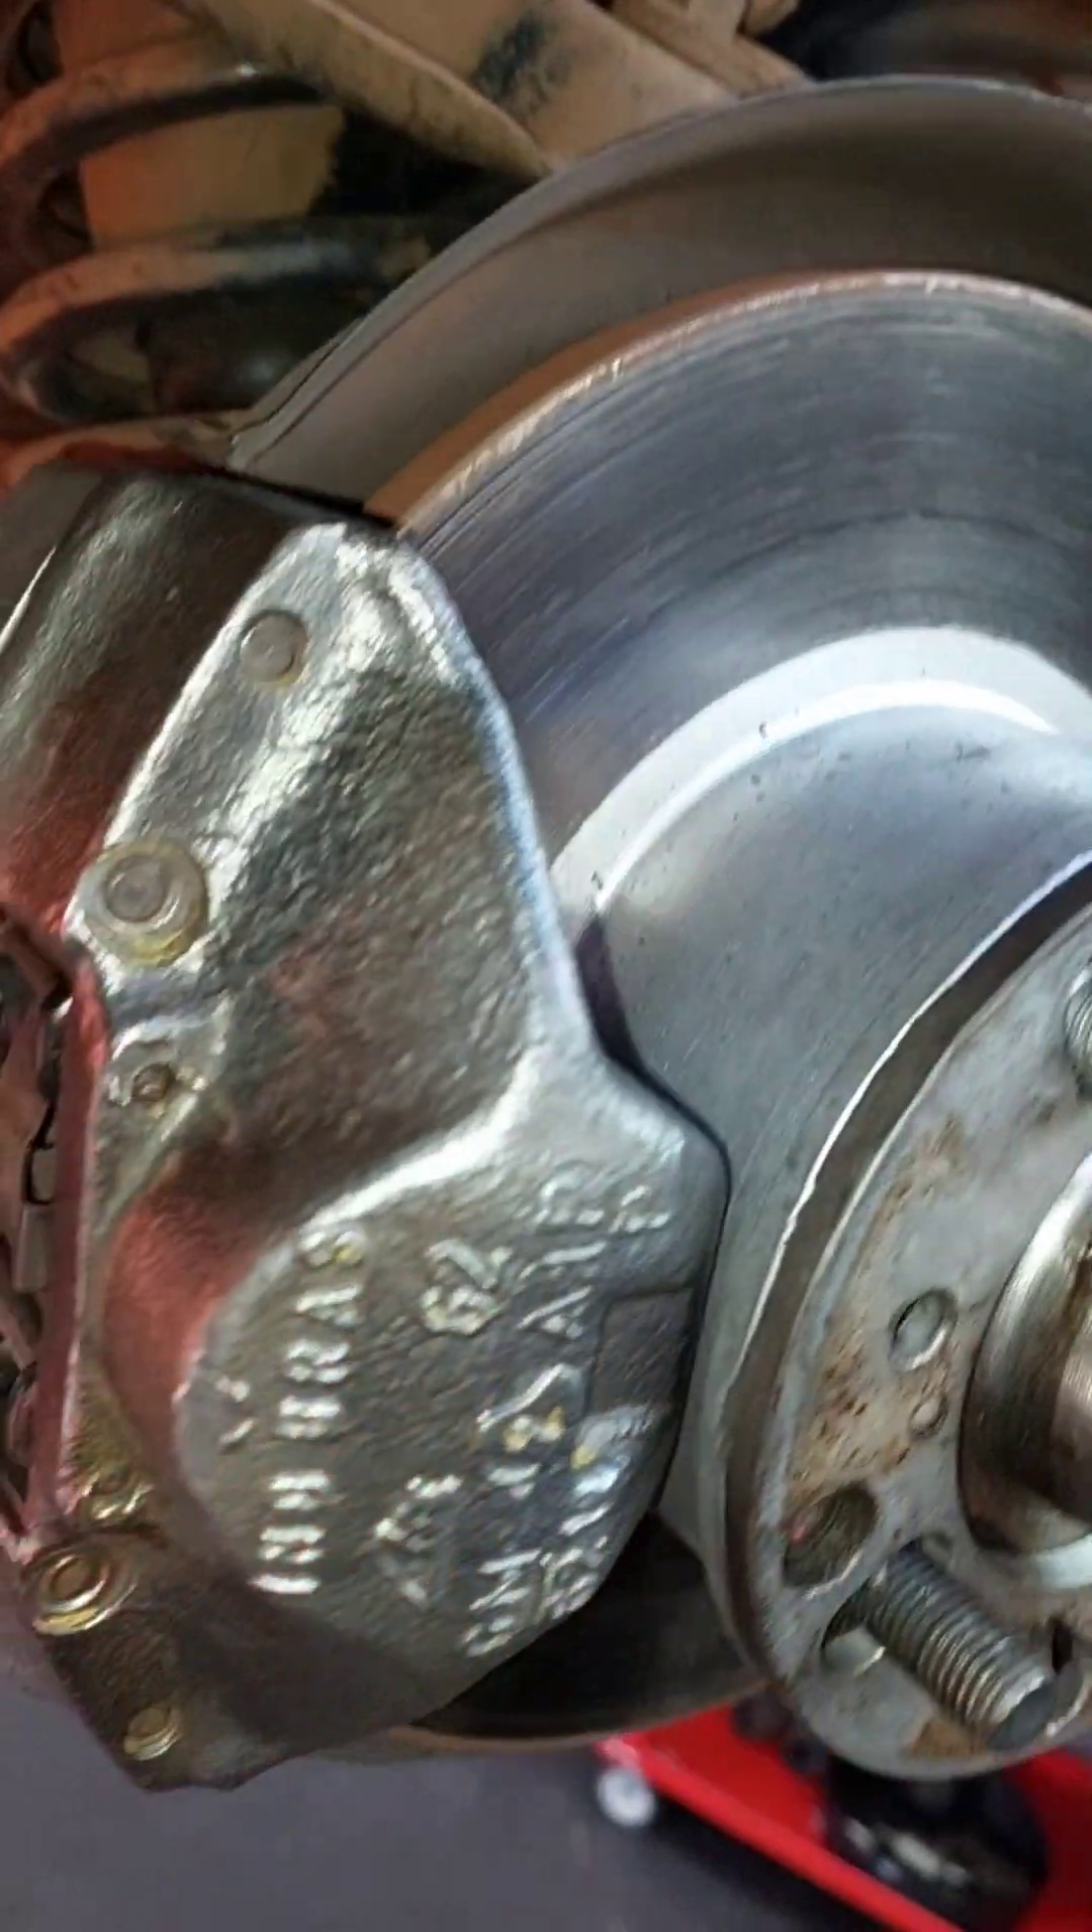Aí galera Pinça montada aqui ó Montadinho tudo certinho.